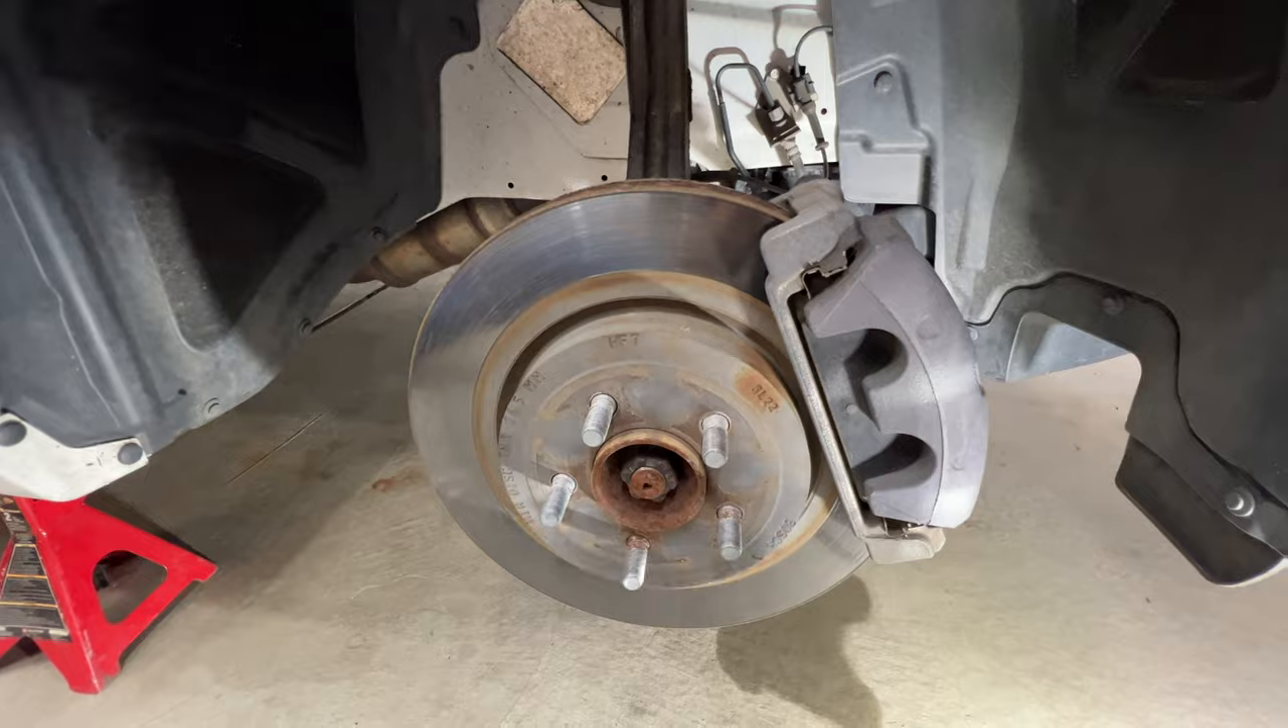So with our wheel and tire off, let's go ahead and remove our caliper now.